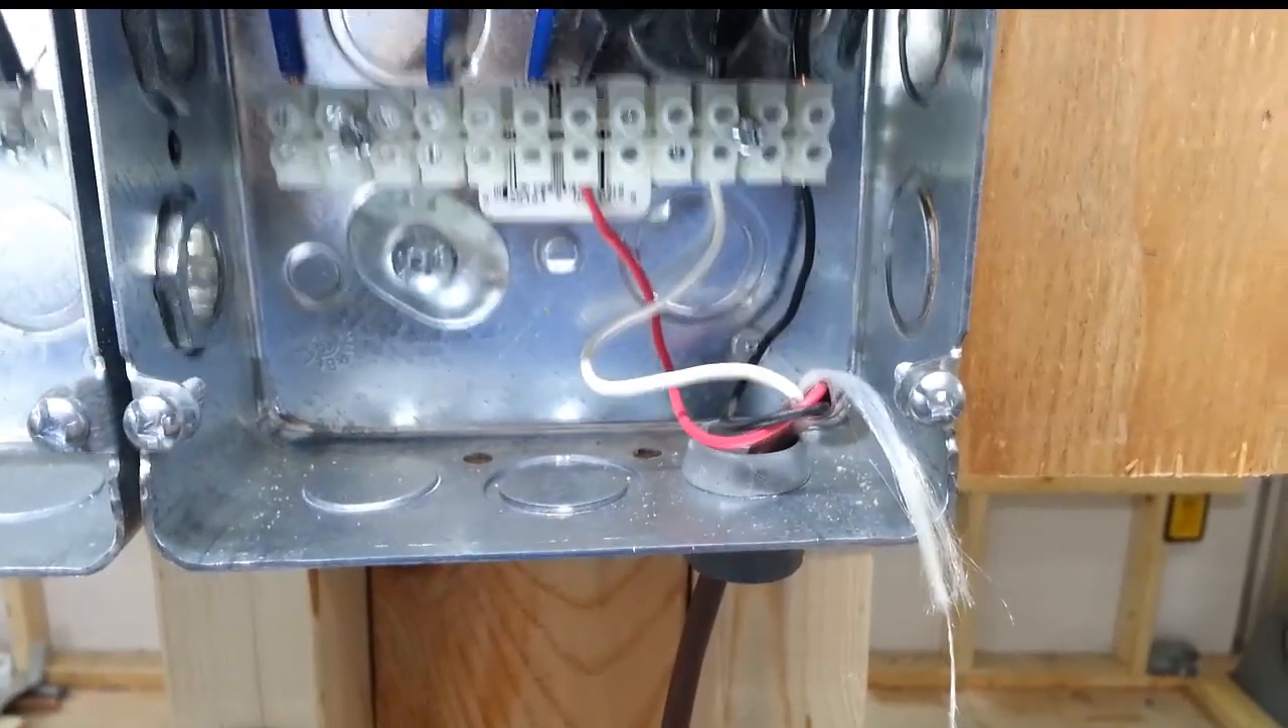As you can see, we've hooked up our three wires, 18 gauge, that go to our hard wire switch.